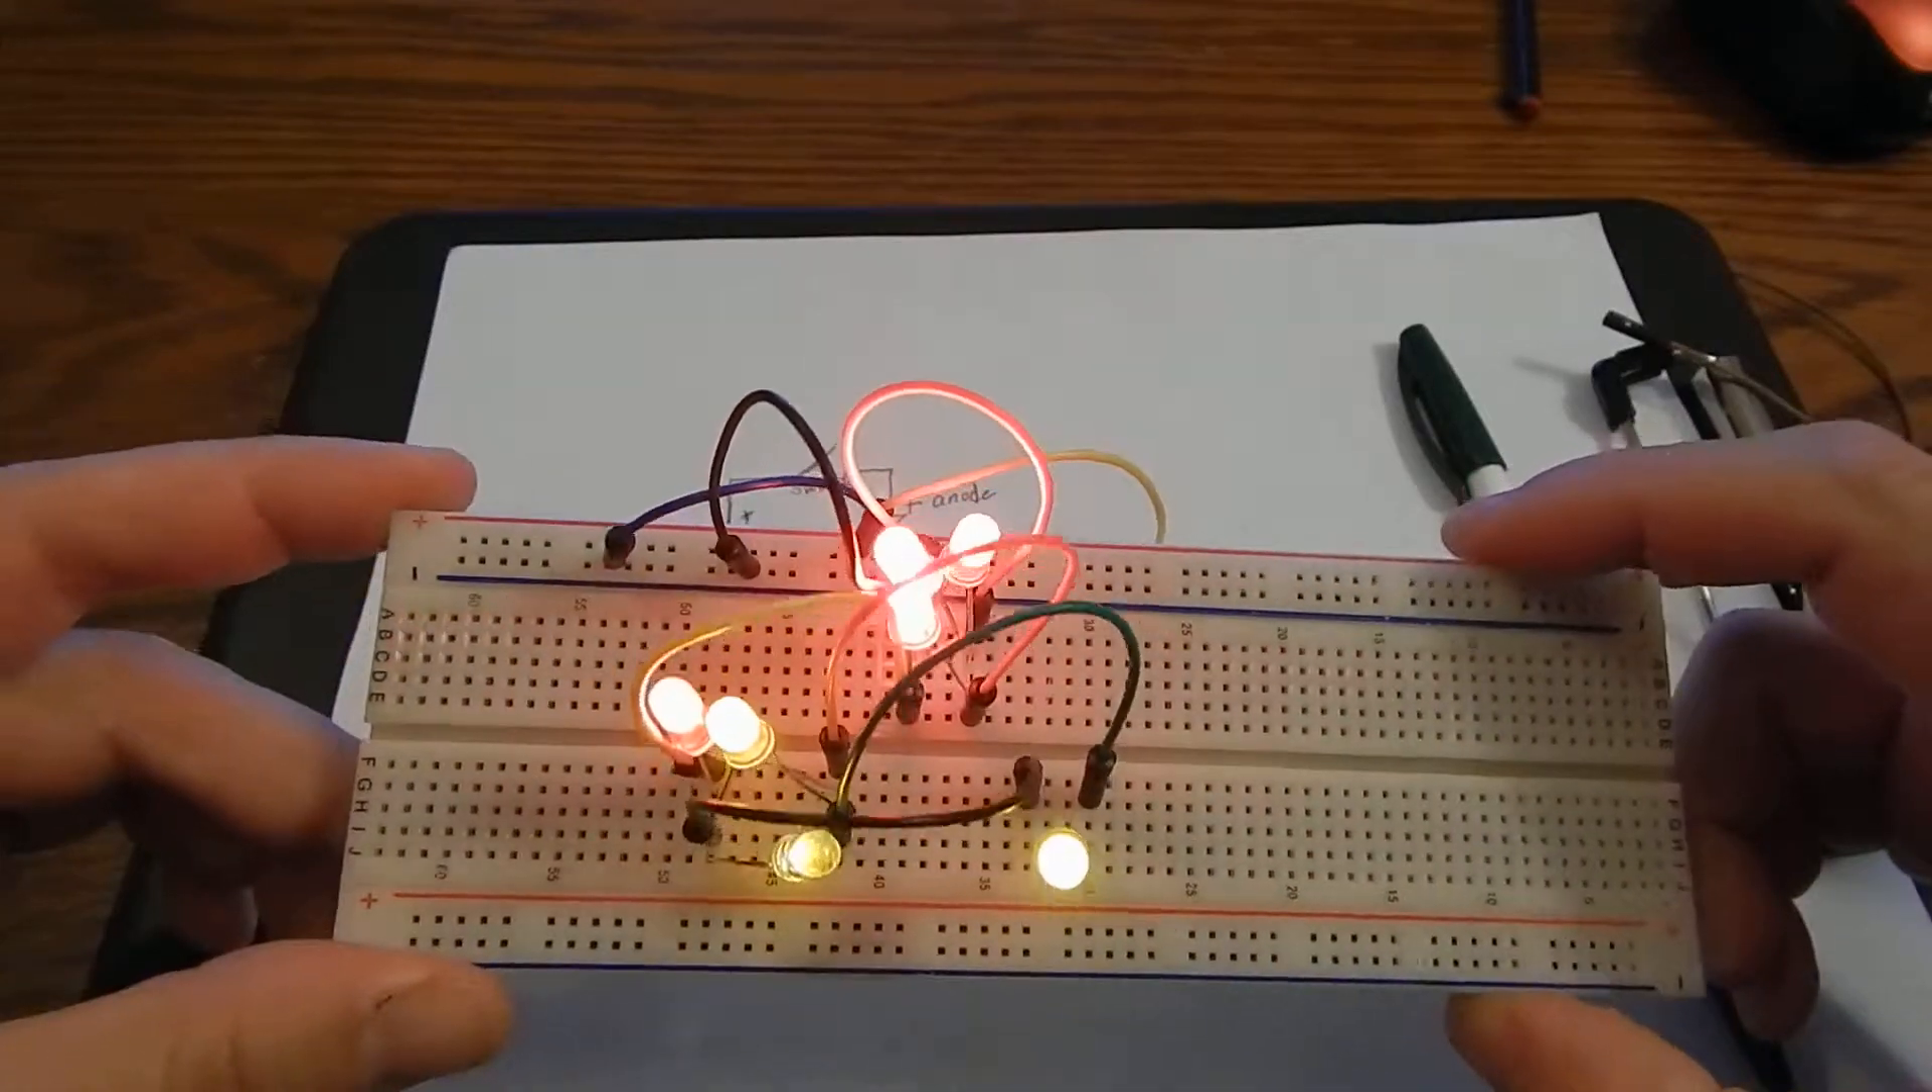You can see I've just connected seven LEDs to the same circuit simply with jumper cables.